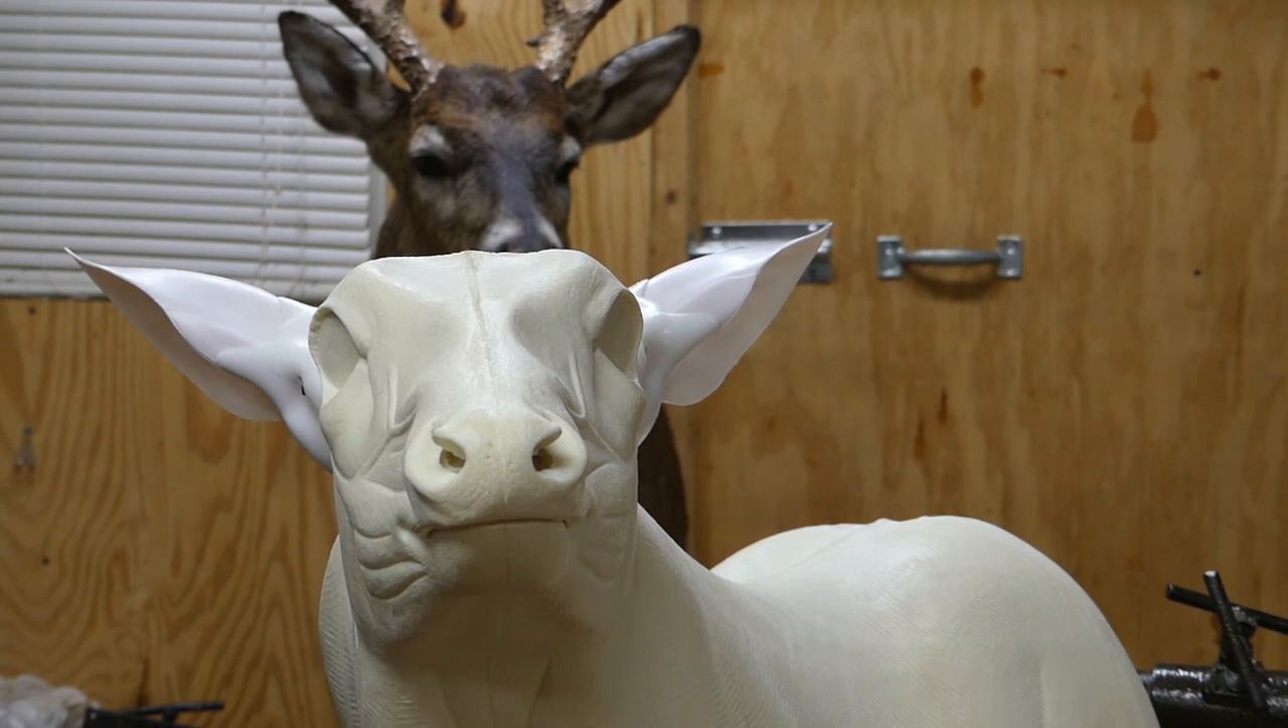I got both uh earbuds installed here.